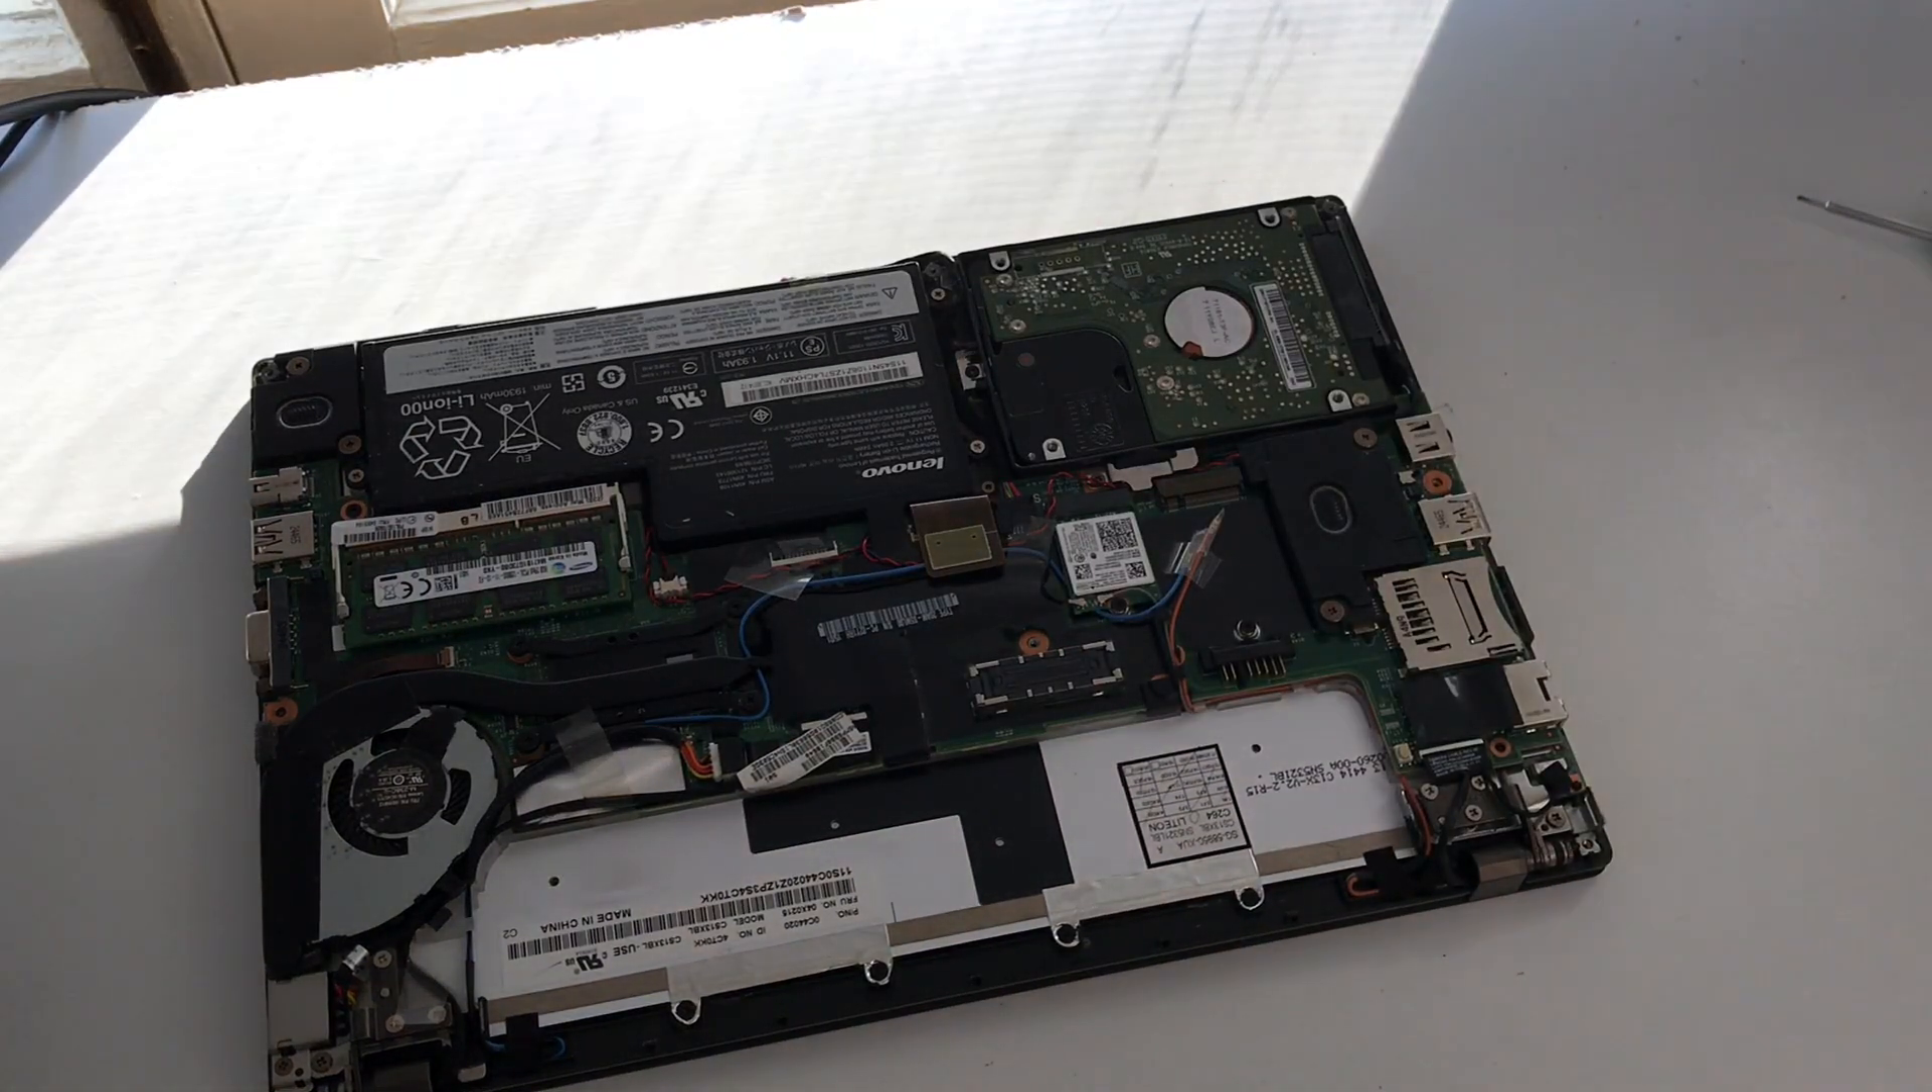Okay, well, I finally got the back off, and hopefully I didn't break anything.